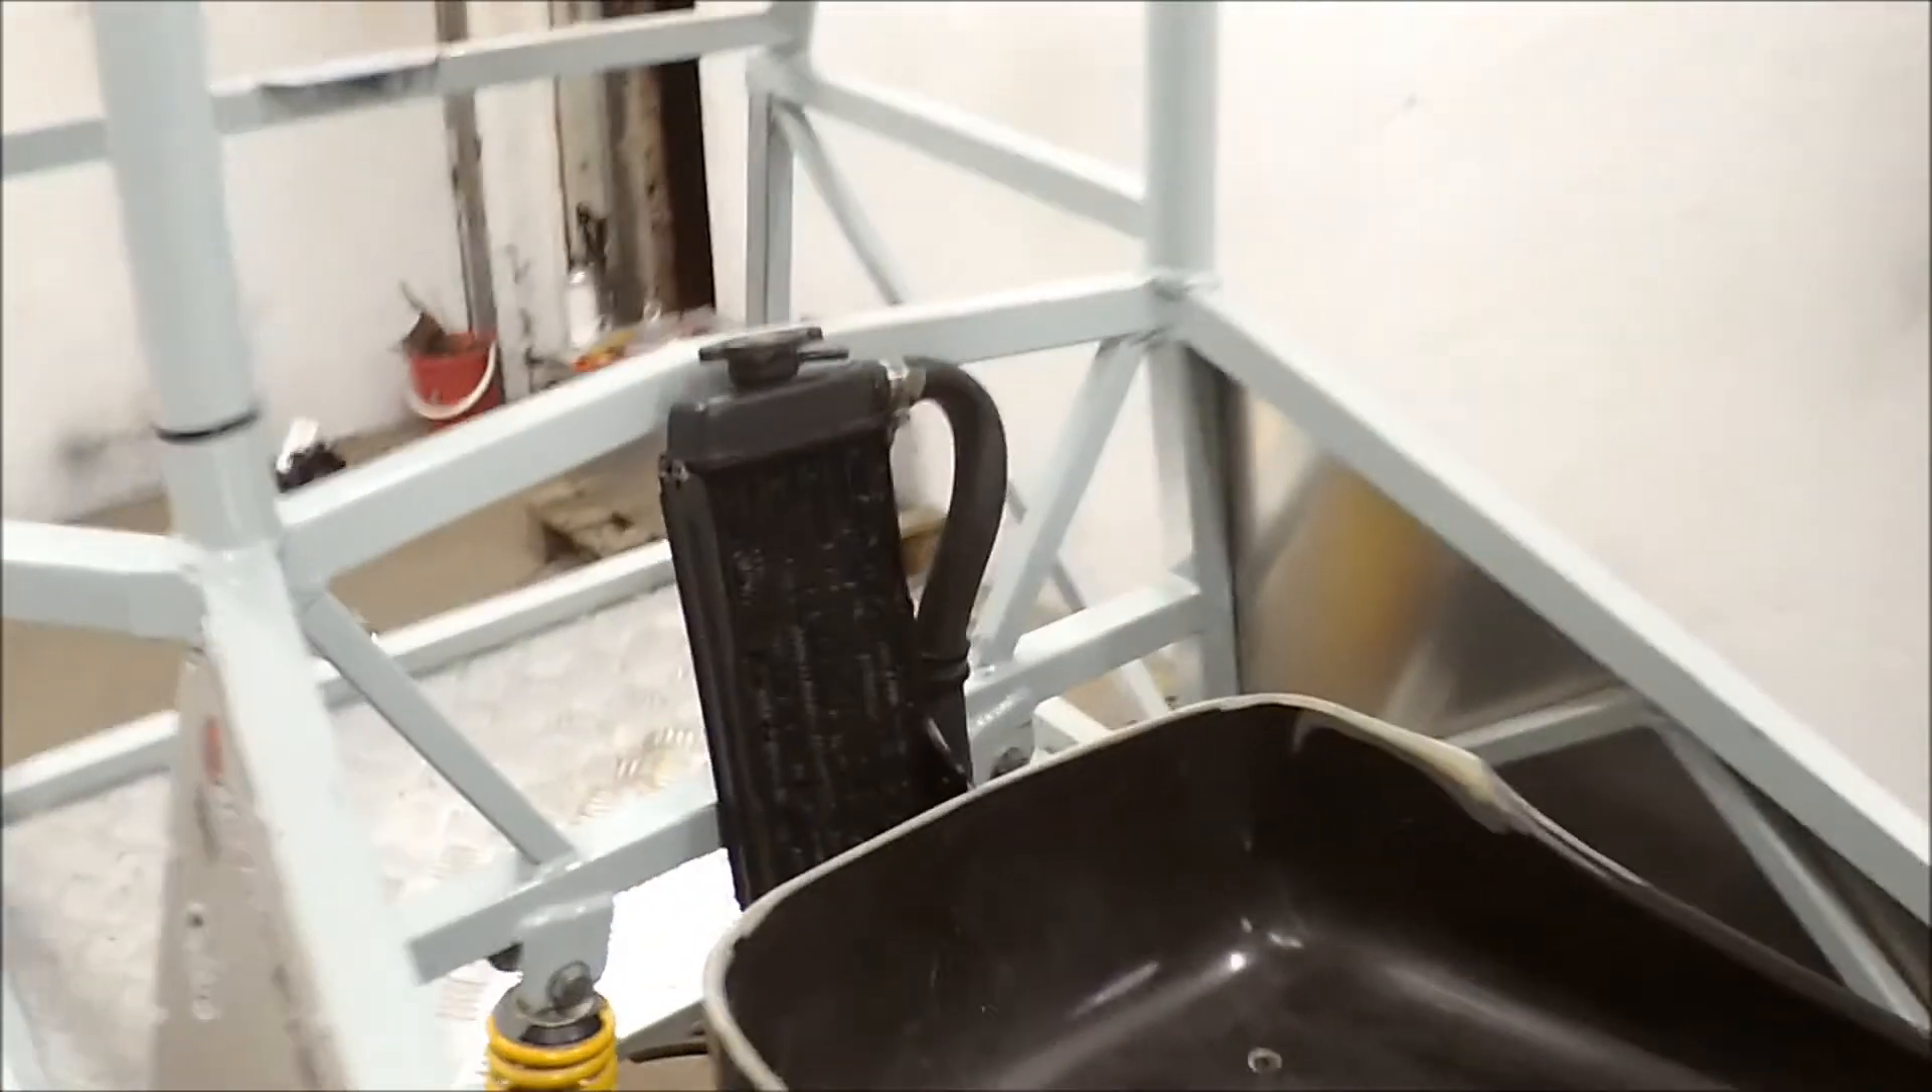This is the water cooled motor so I also fitted this small radiator and this is from a dirt bike.